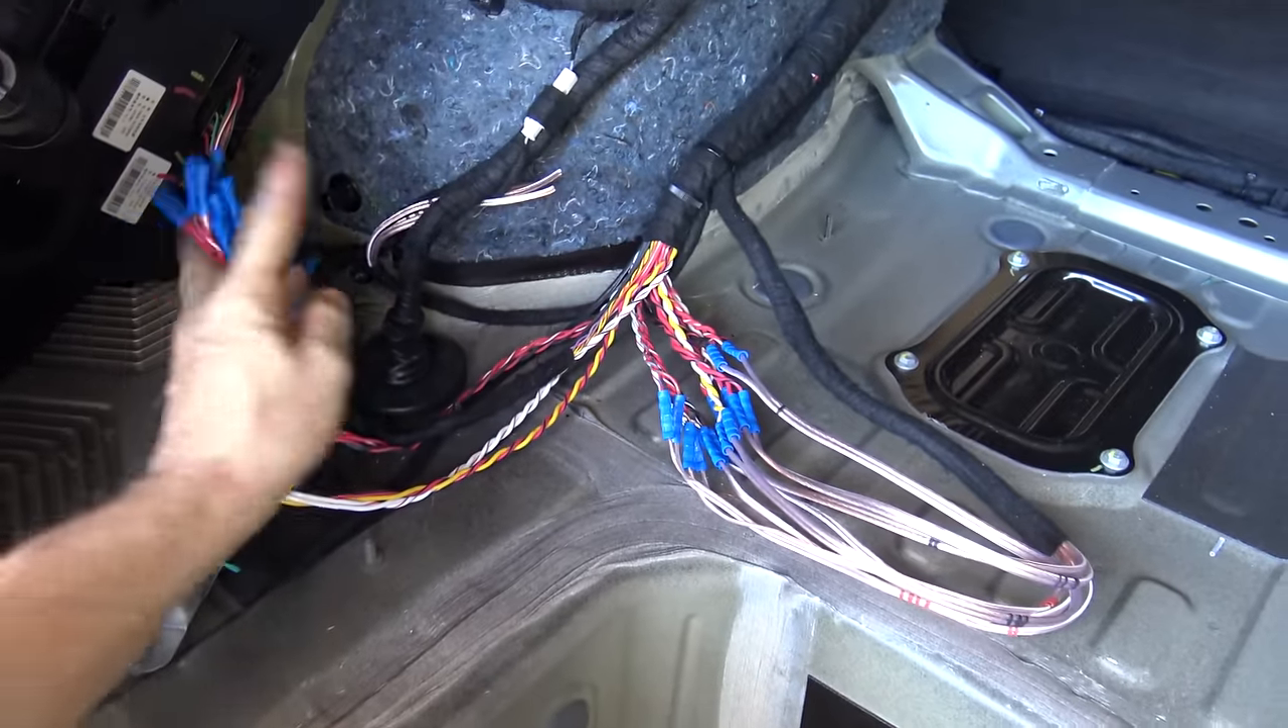After a lot of crimping, I've got the outputs from the amp just sitting there for the moment.